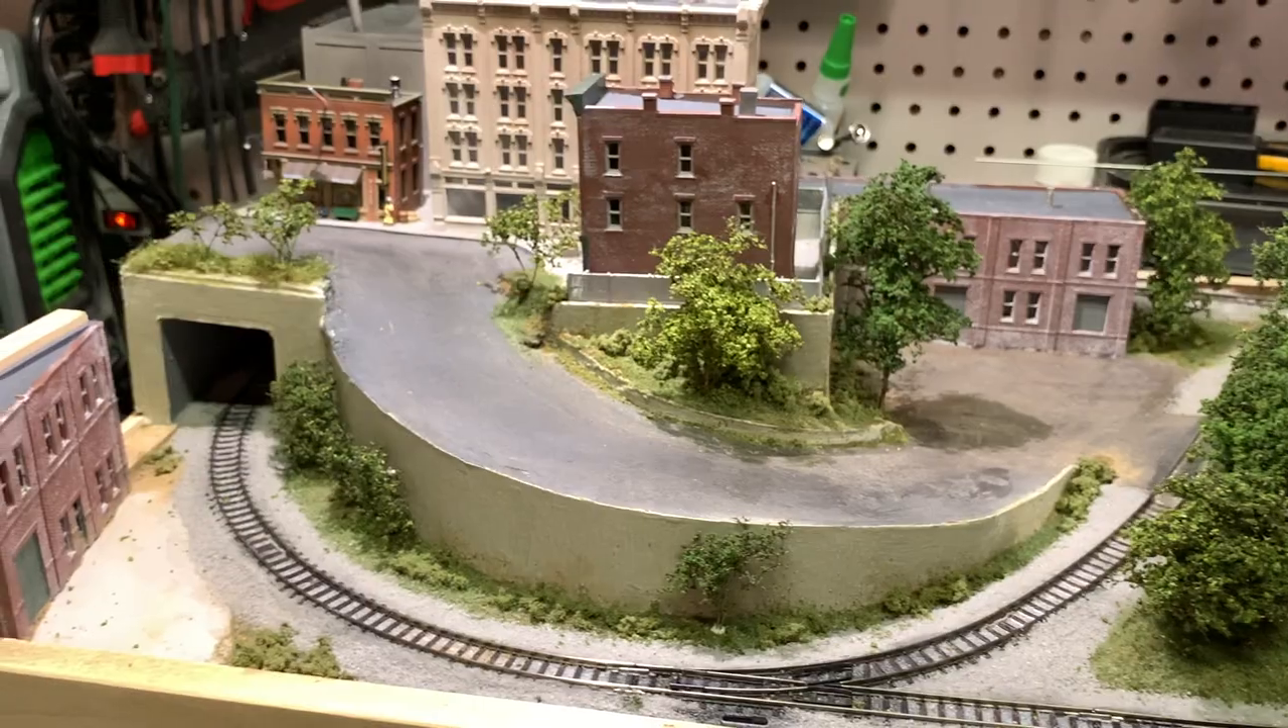And you can see here the final product, what these trees look like once they were in place on the layout.